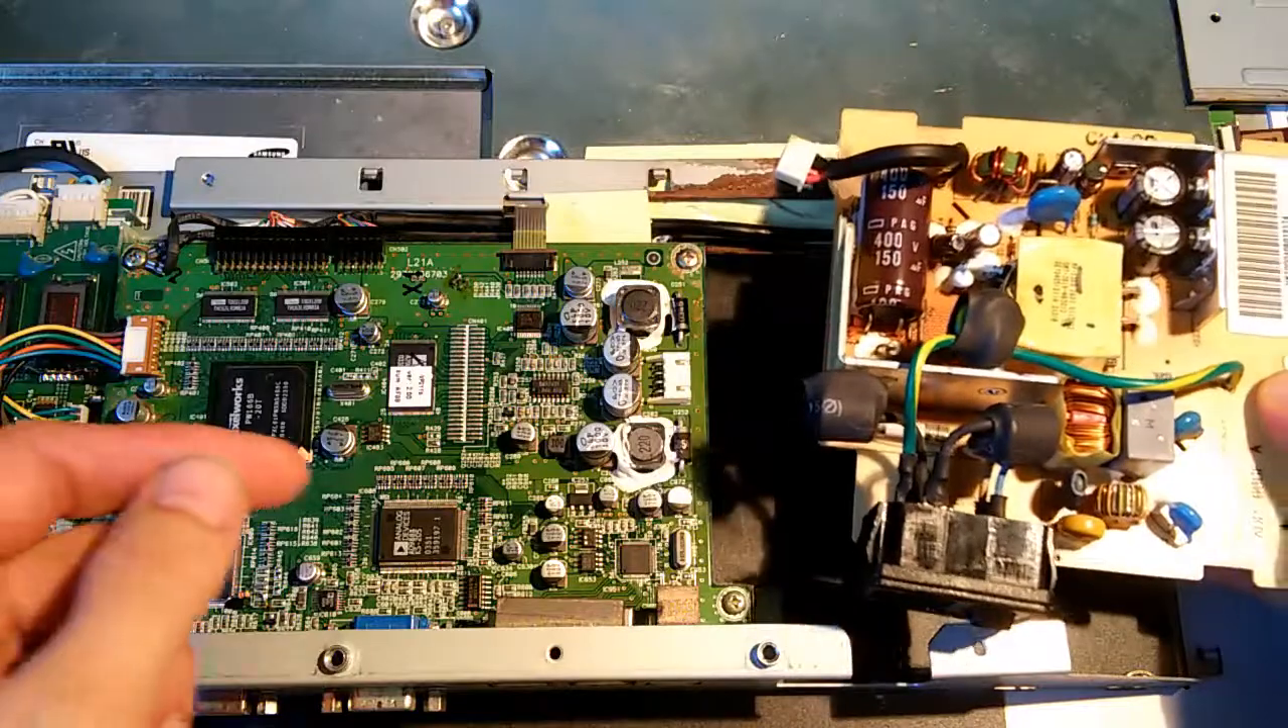Now, here's our power supply board with the new 150 microfarad capacitor in it.